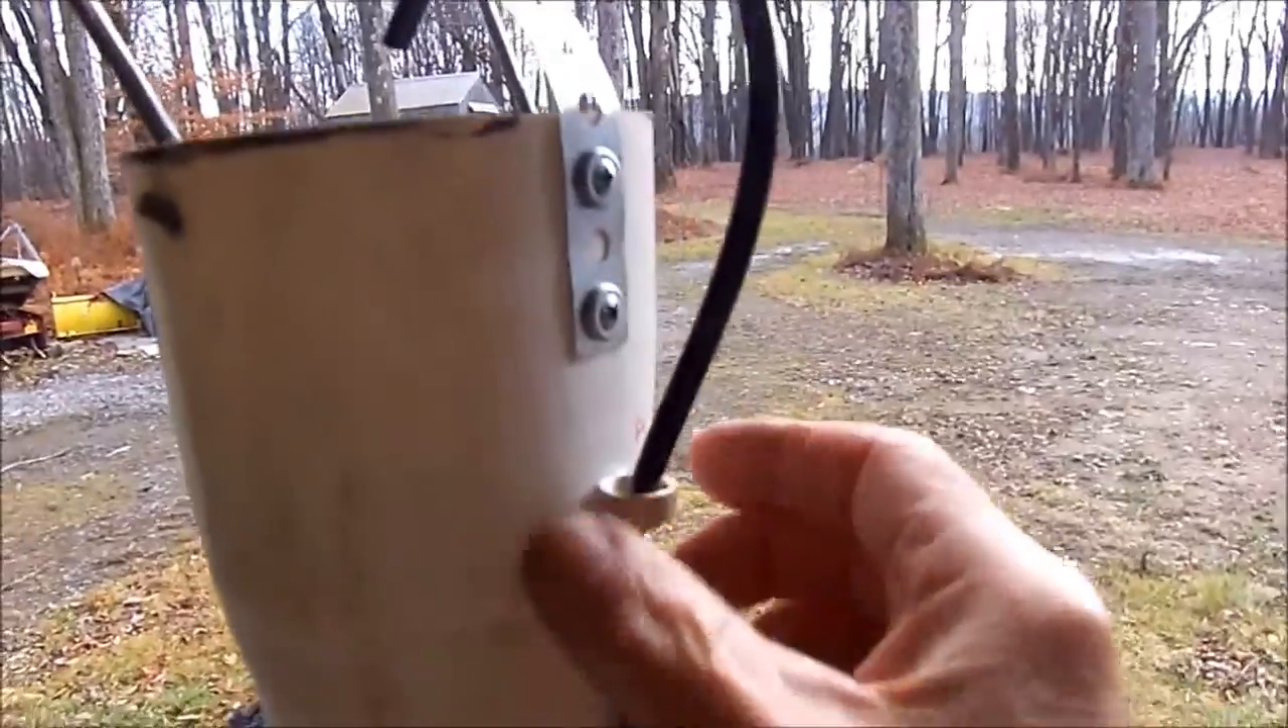I just glued on a little piece of PVC here to hold the tubing.